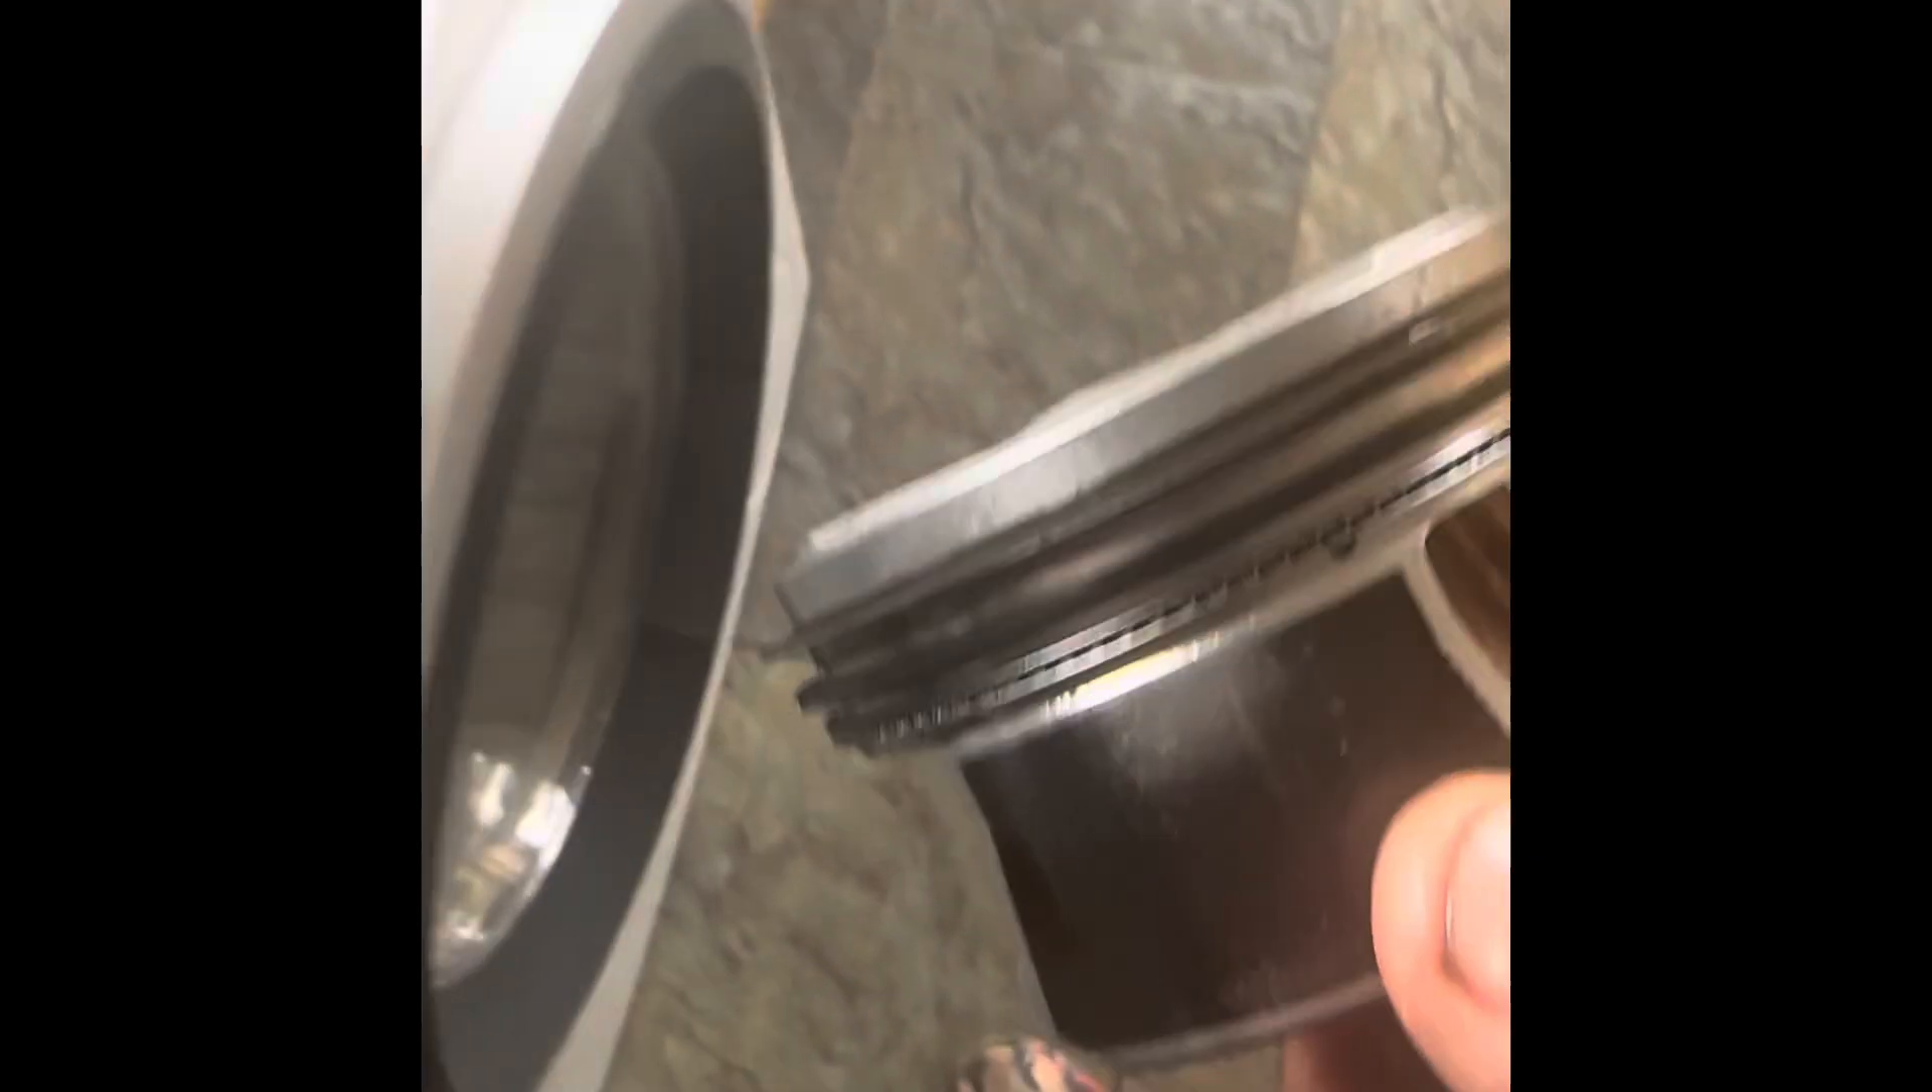We've got the rings in there, look. You can see that.